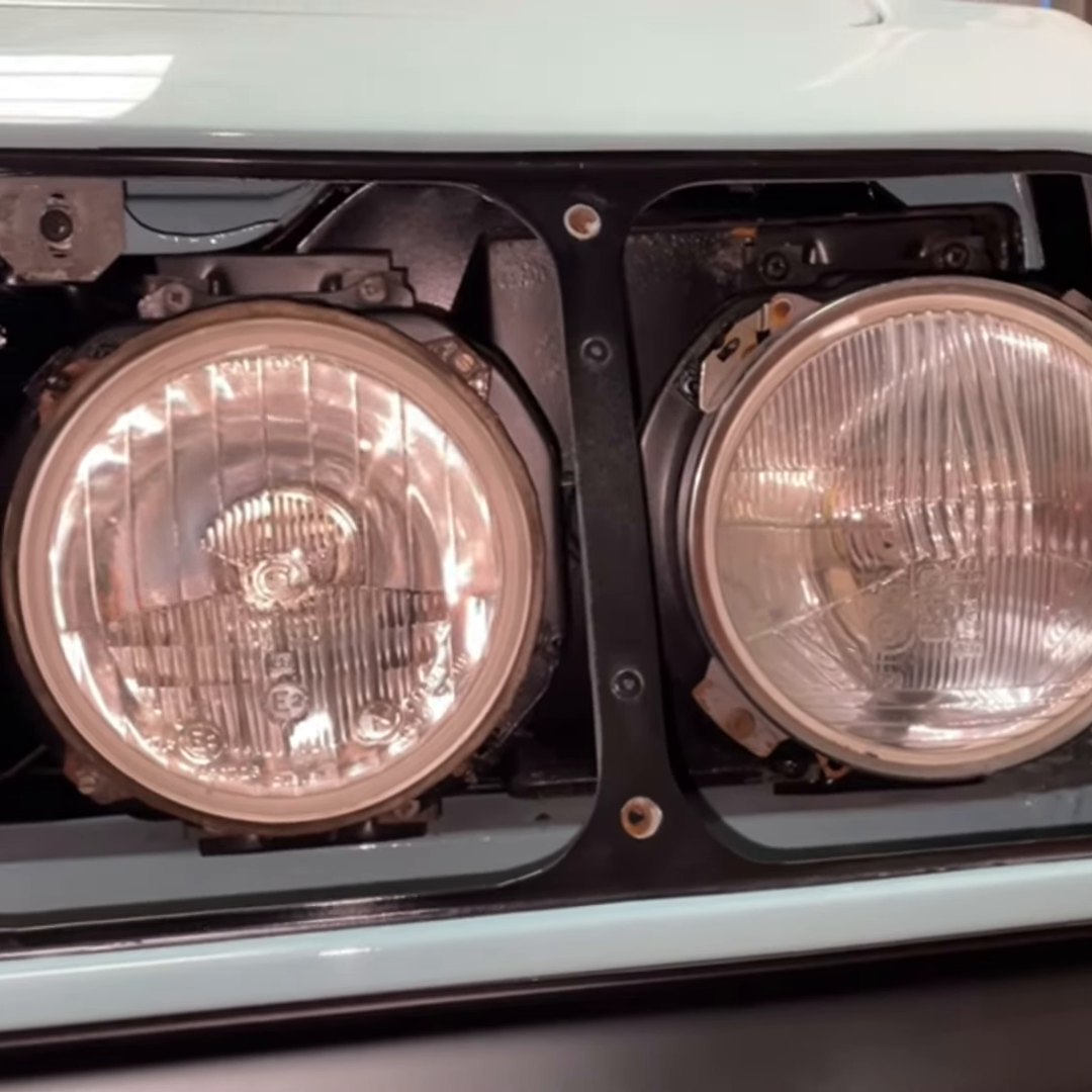You can actually see the headlights really close to the bottom here big gap up top.